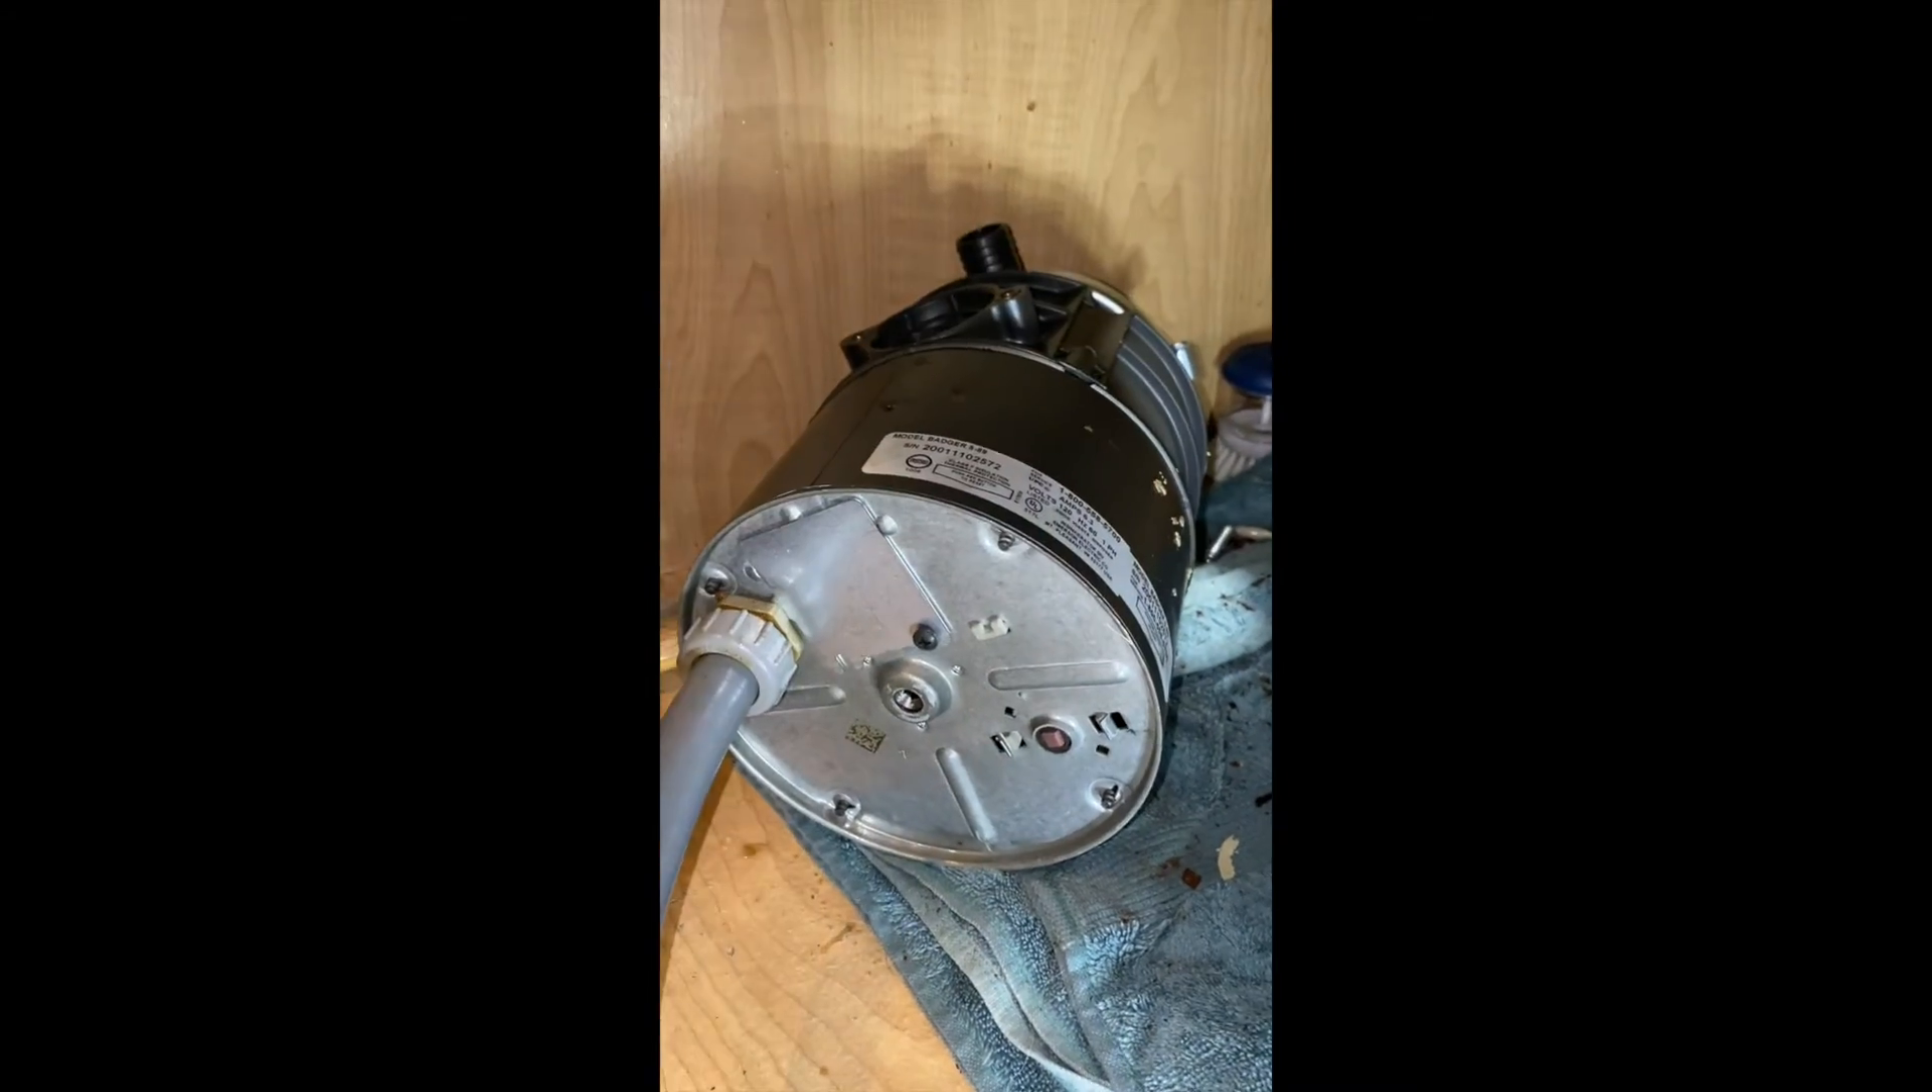After we connected all the wires we of course put the cover back.